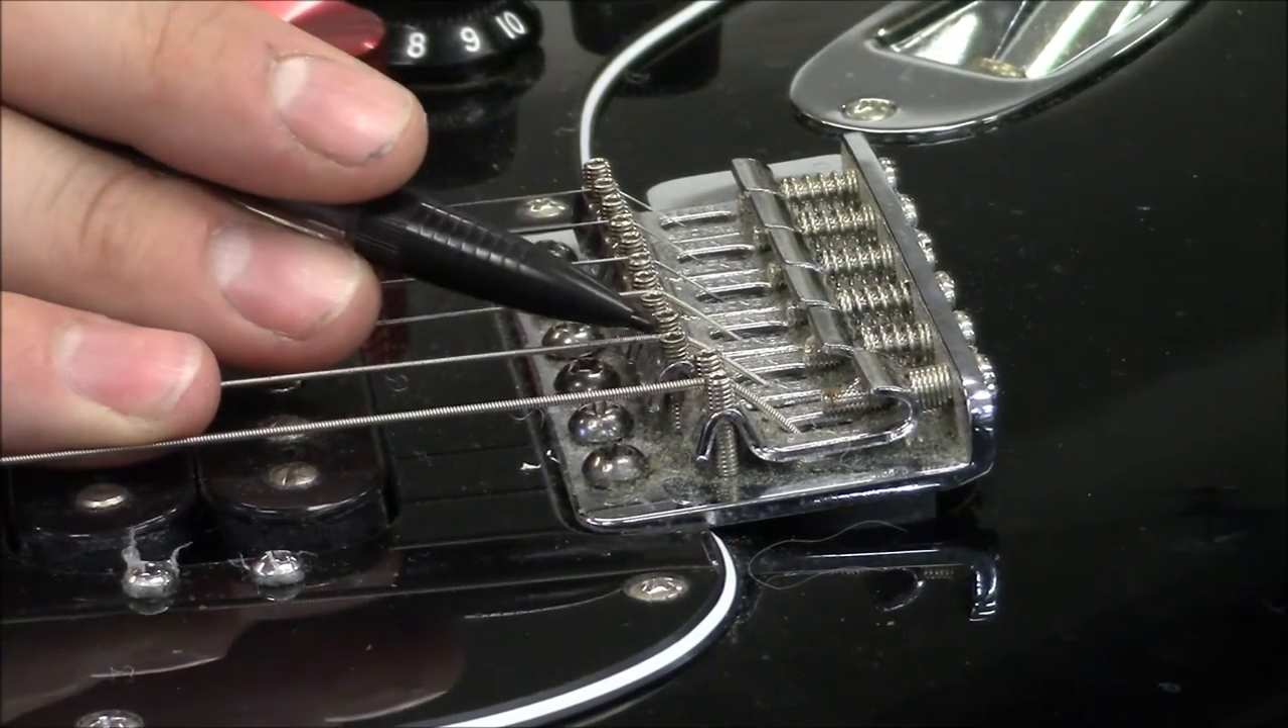When you look at your height adjustment screws here, even though this guitar is properly tuned, you can see how high they stick up above the saddle.